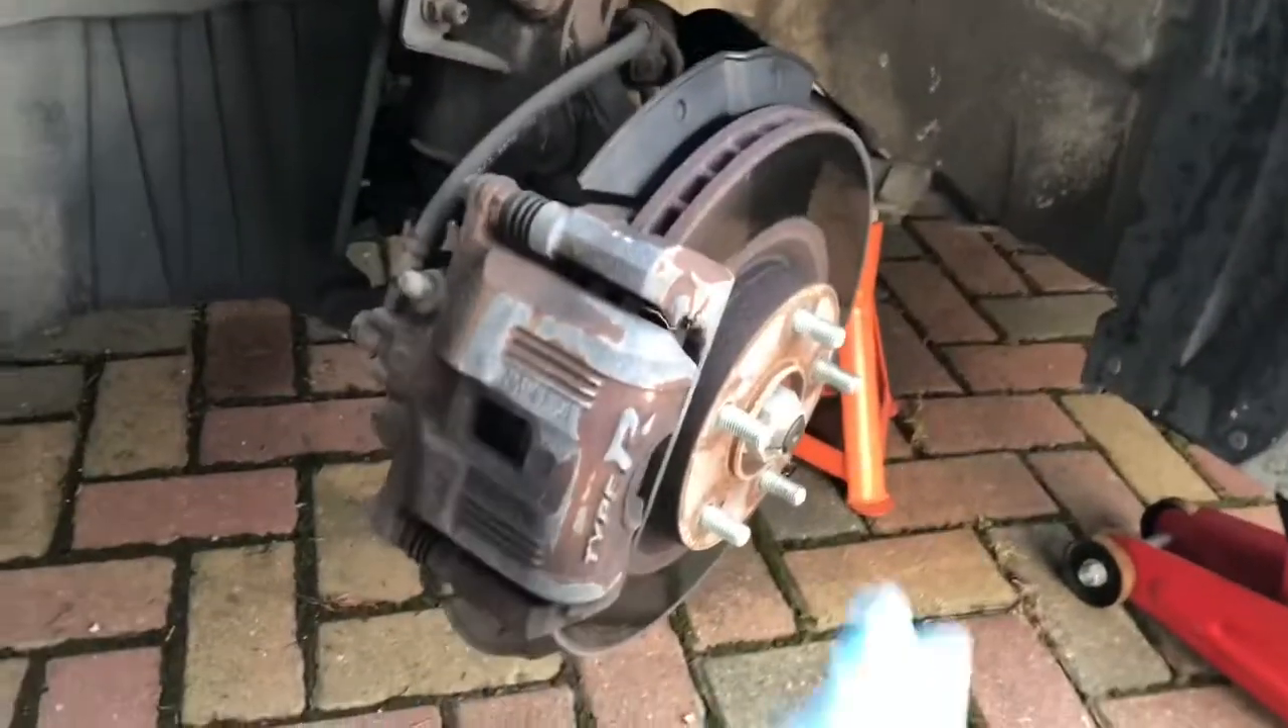As you can see I've already got the wheel off, the car's jacked up and to make life easier I've angled the wheel so it points away from the car.